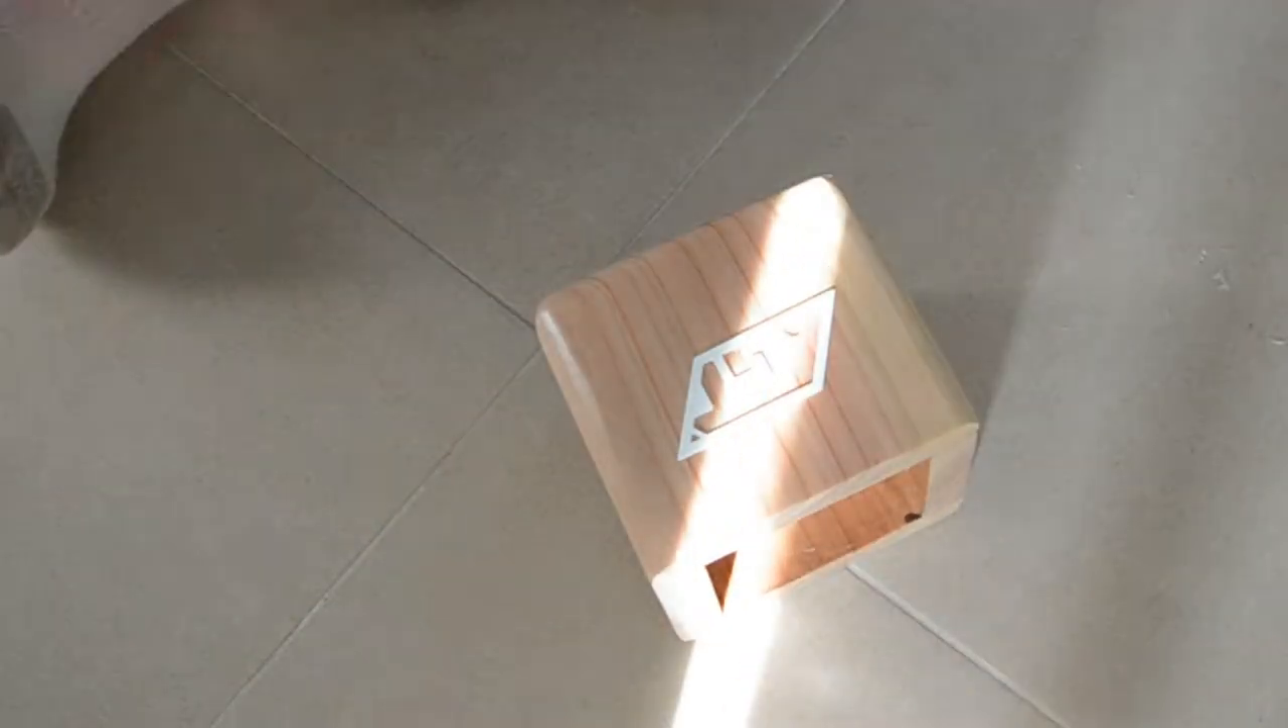For an additional personal touch I've super glued my logo which I've 3d printed in white PLA filament.